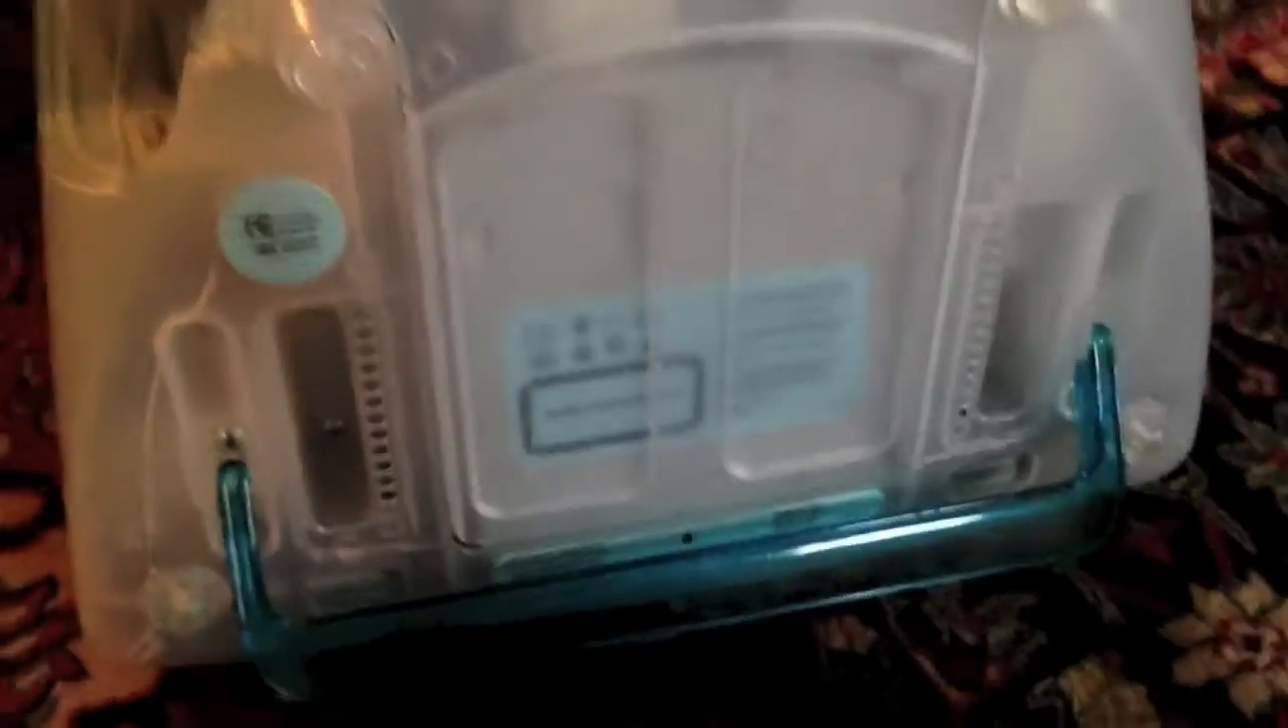As you can see, I've gotten the cover in place.